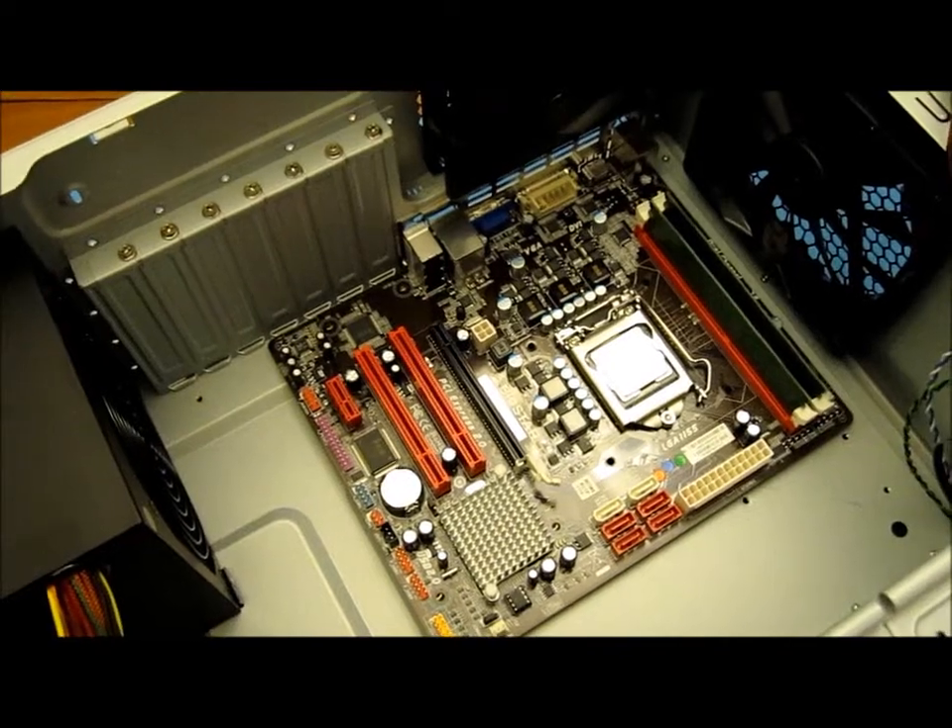I've laid the motherboard in position to make sure that everything looks okay.